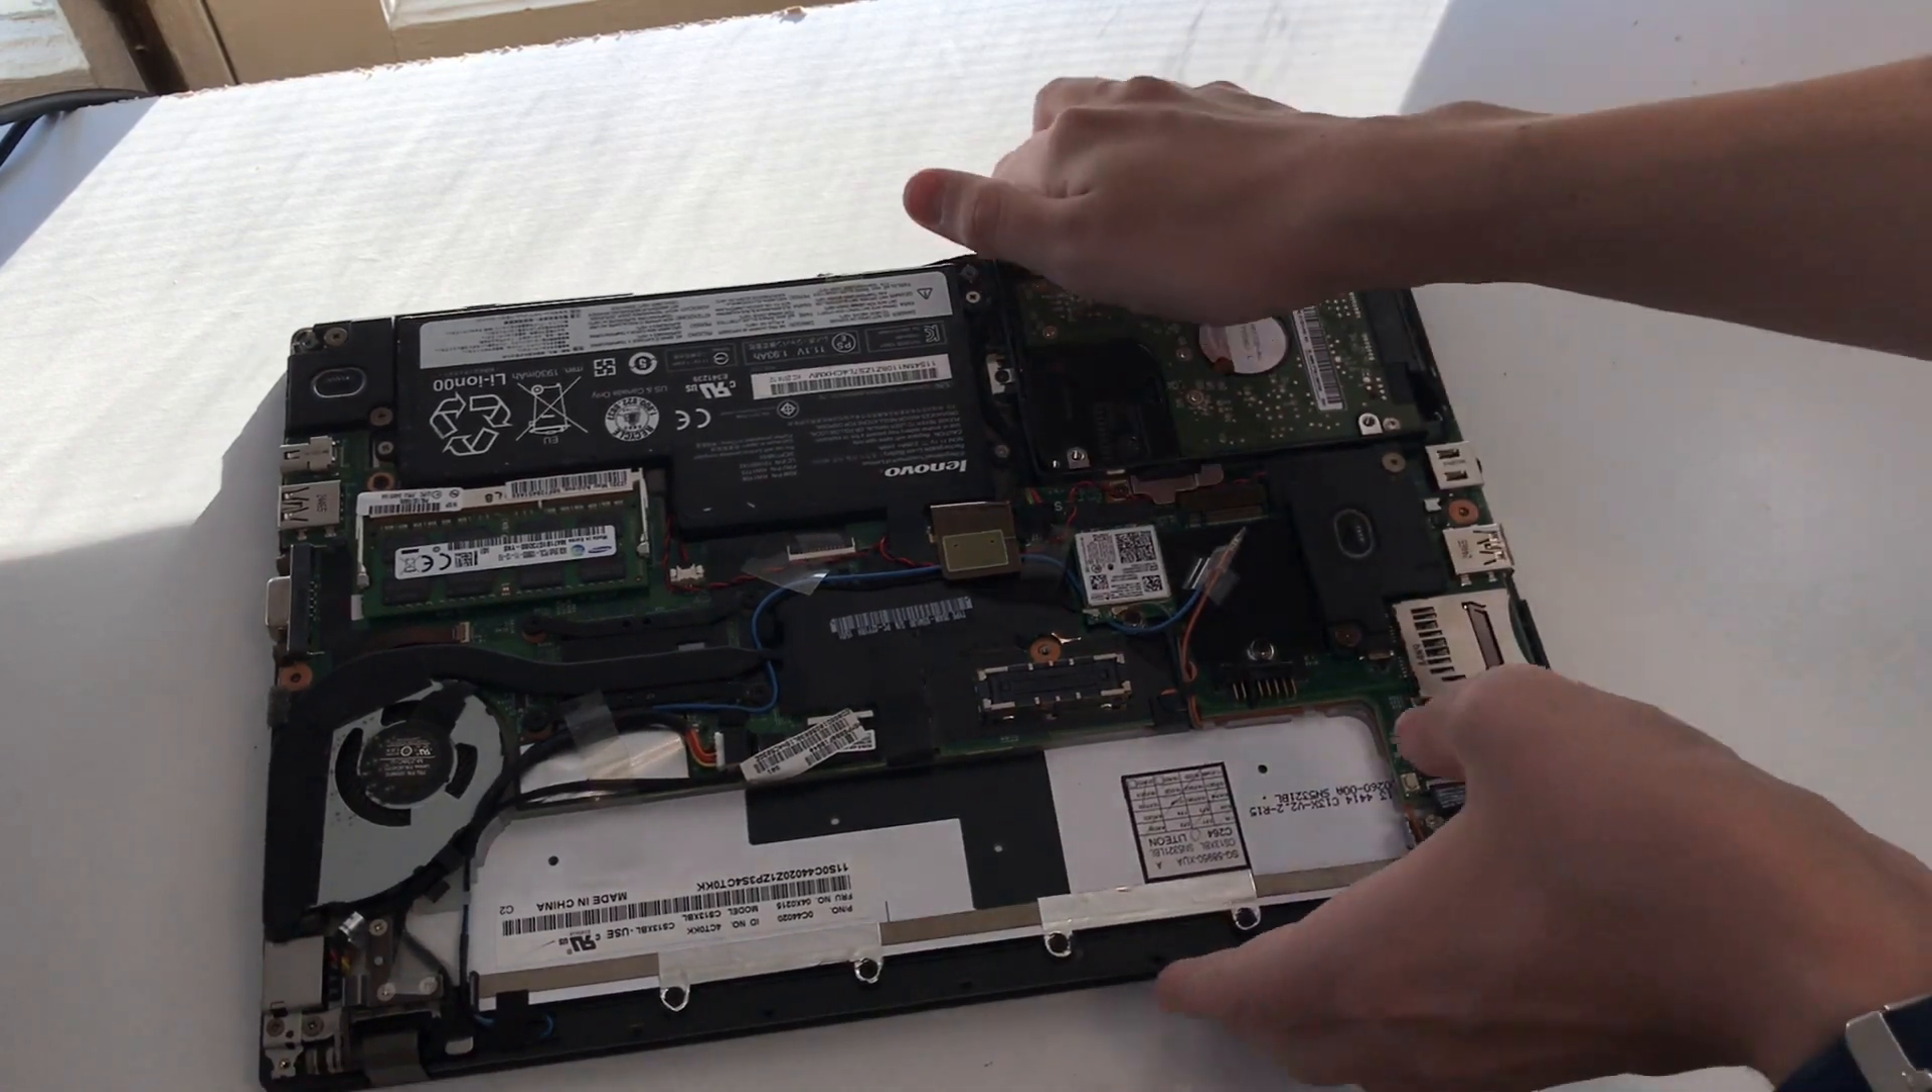Okay, well, I finally got the back off, and hopefully I didn't break anything.